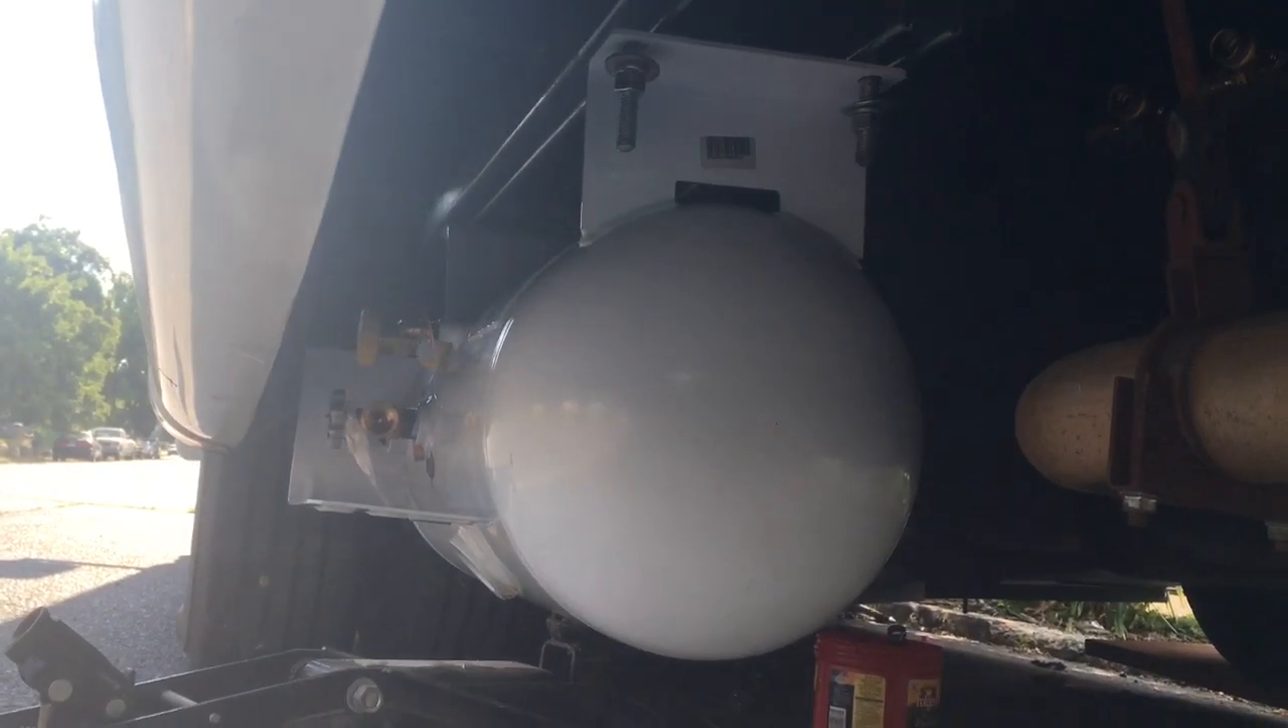There's my propane tank up where it goes.